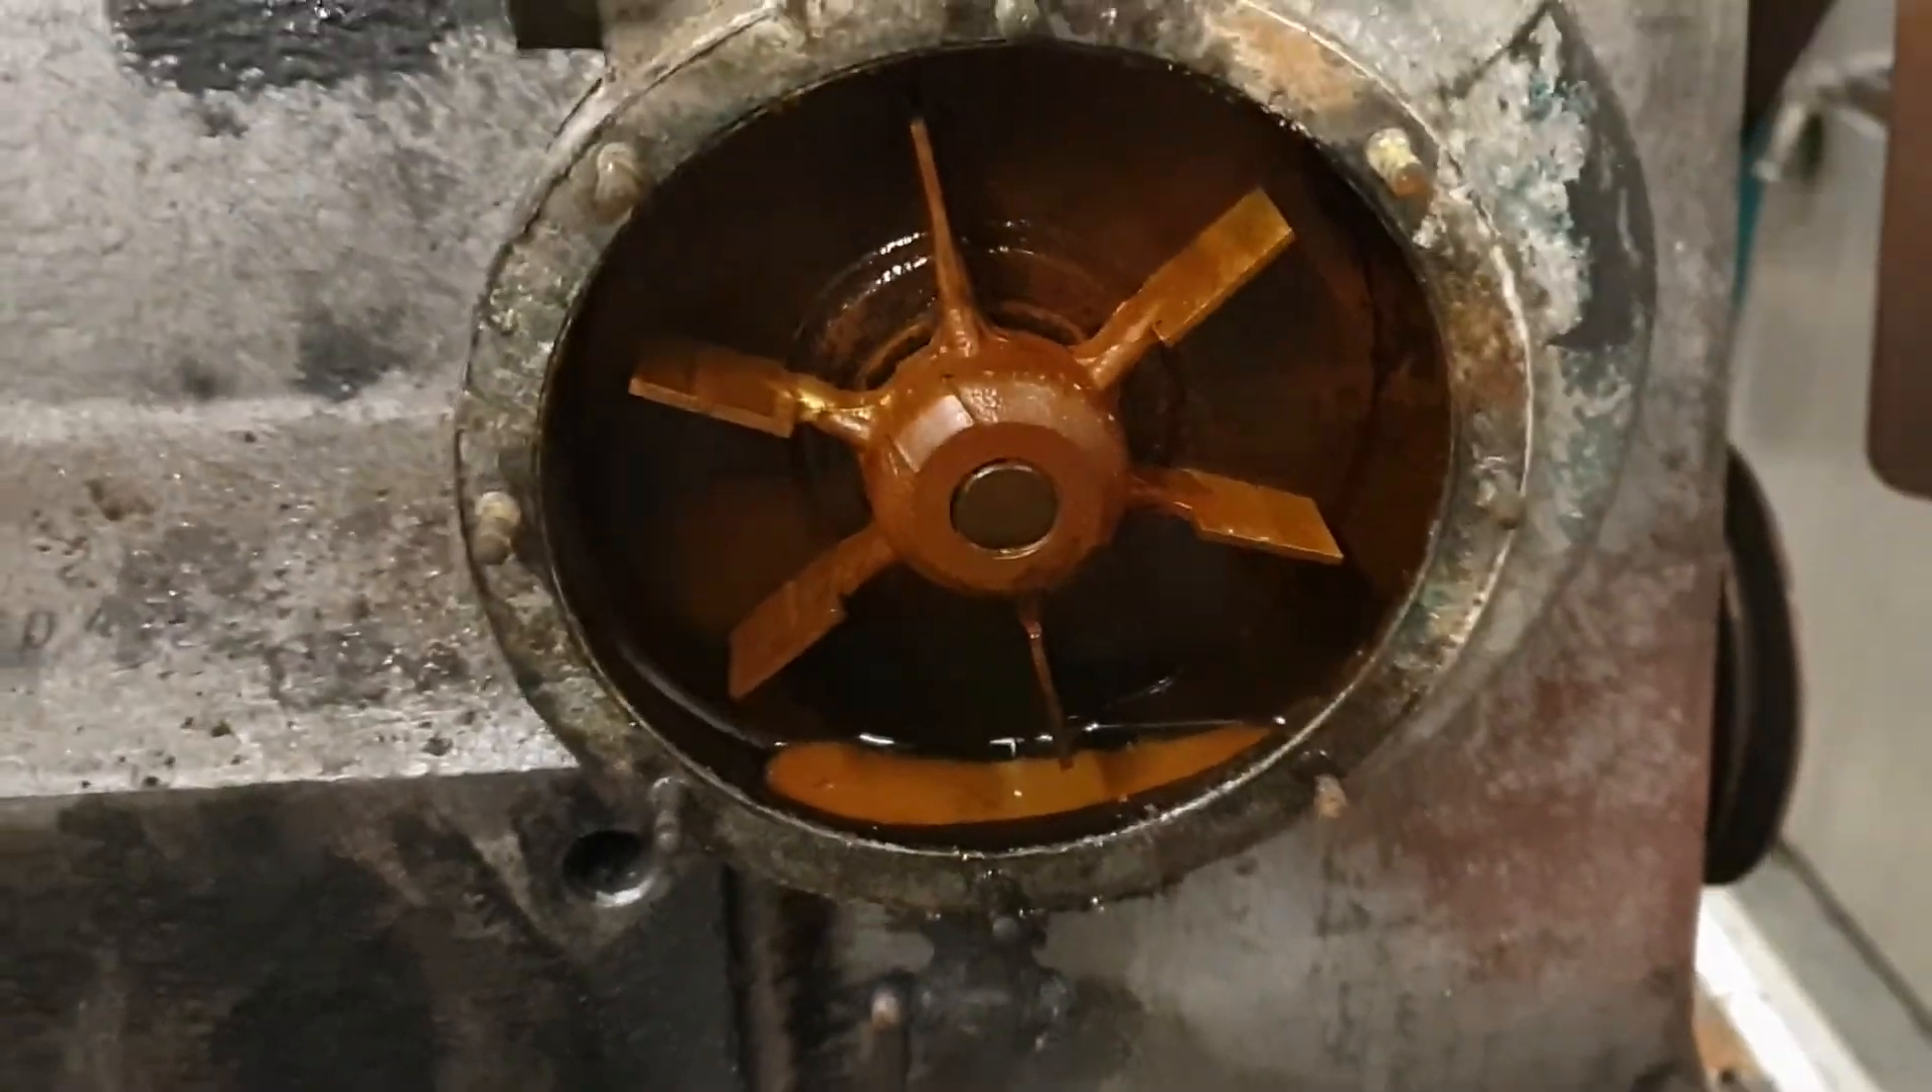So now we've got the cover off the water pump we can take a look inside.